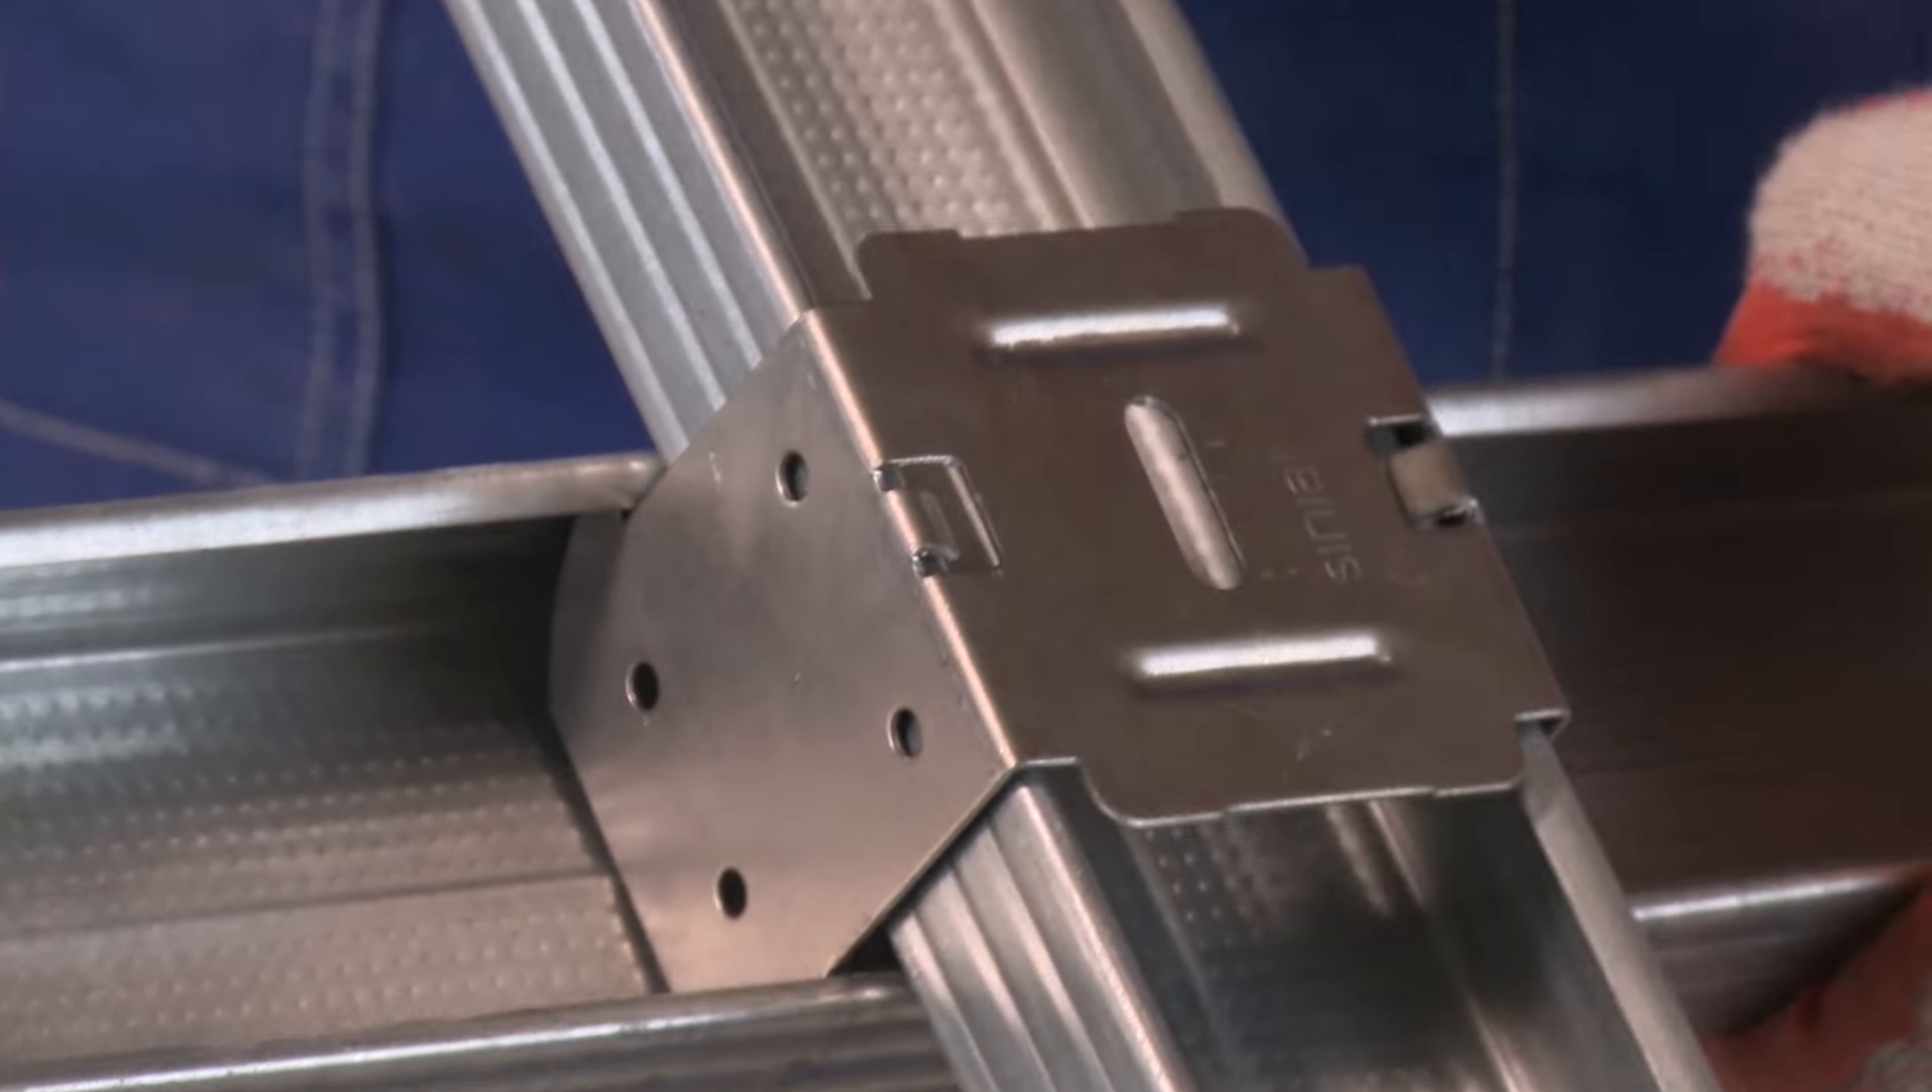I profile są połączone, nie ma potrzeby już nic skręcać.